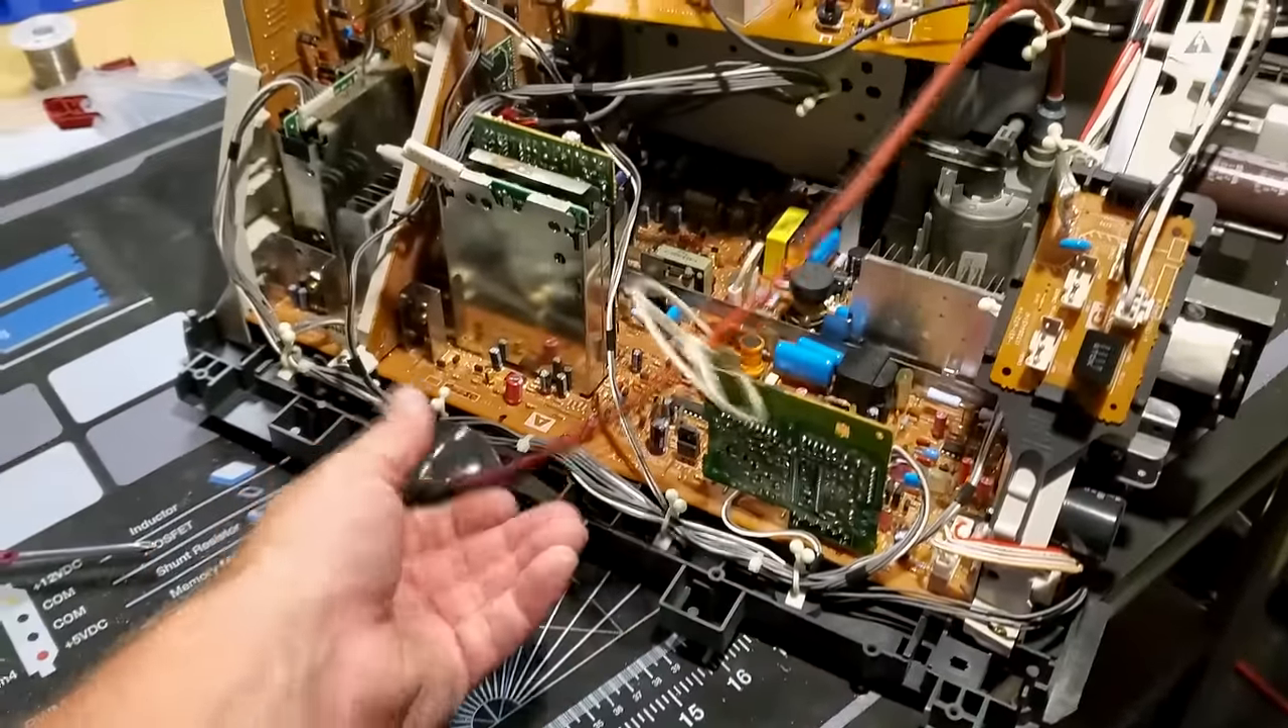Now this is a complete chassis that we've removed here with all the boards together still.